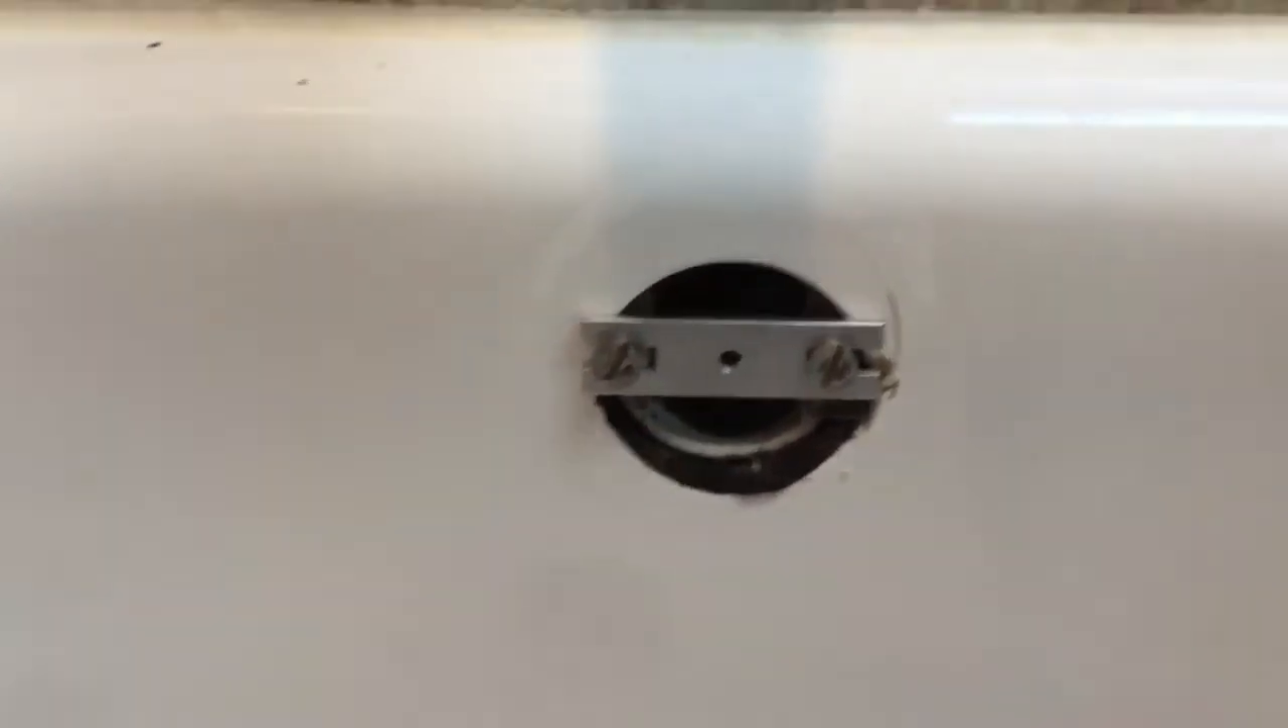Okay so I've got the adapter piece up as you can see right here.